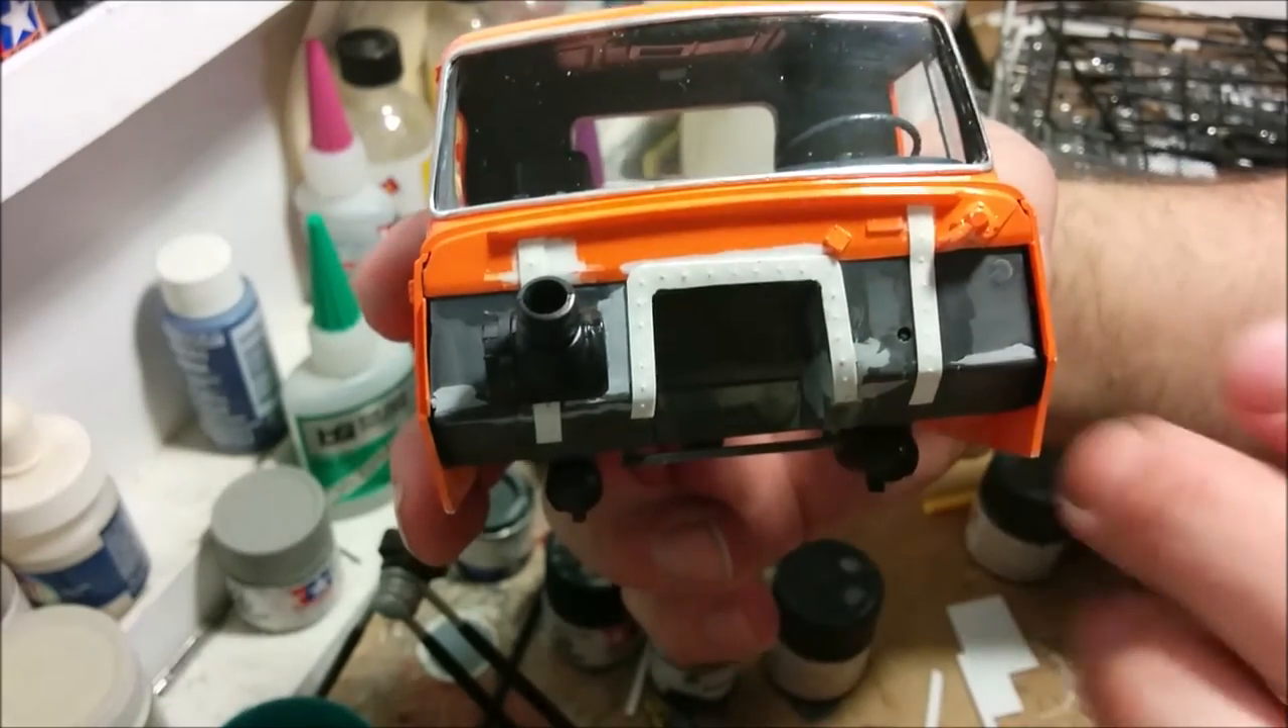So here's our rivet strips in place and i'm going to be painting the firewall here pretty much a really dark gray and we'll see what that looks like when it's all done.